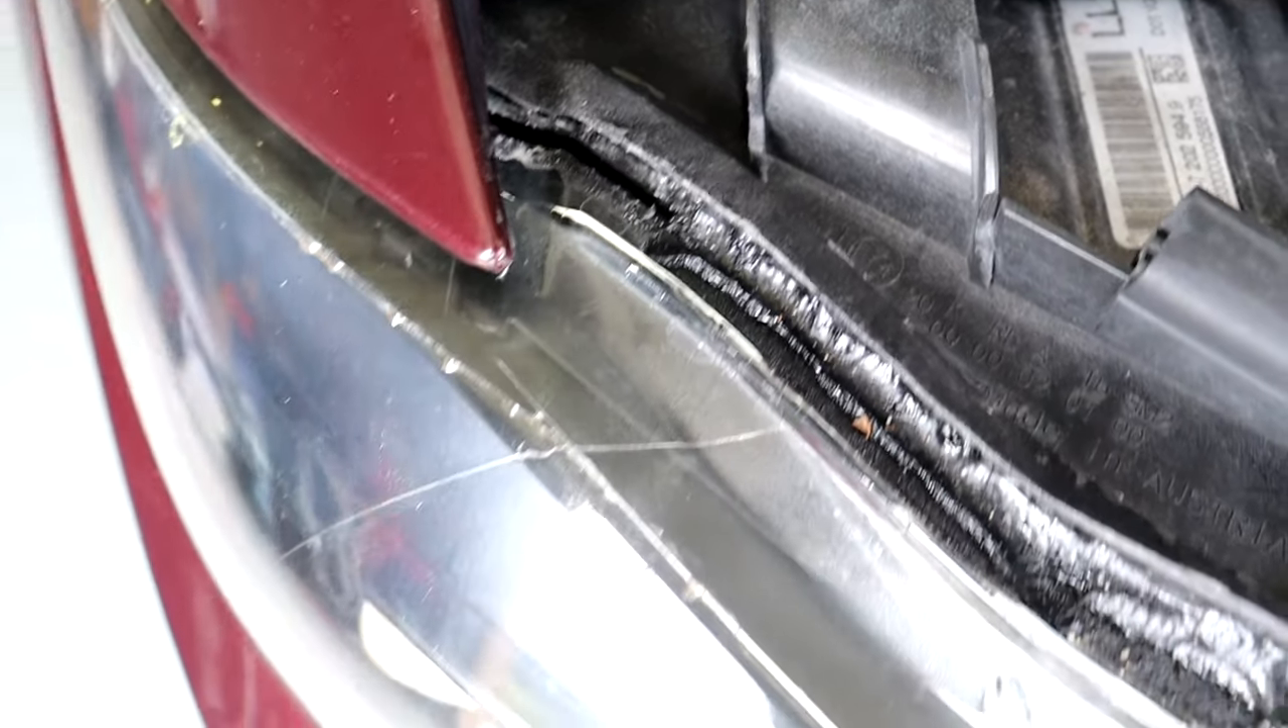You guys can clearly see there is a significant gap between the lens and the headlight housing.